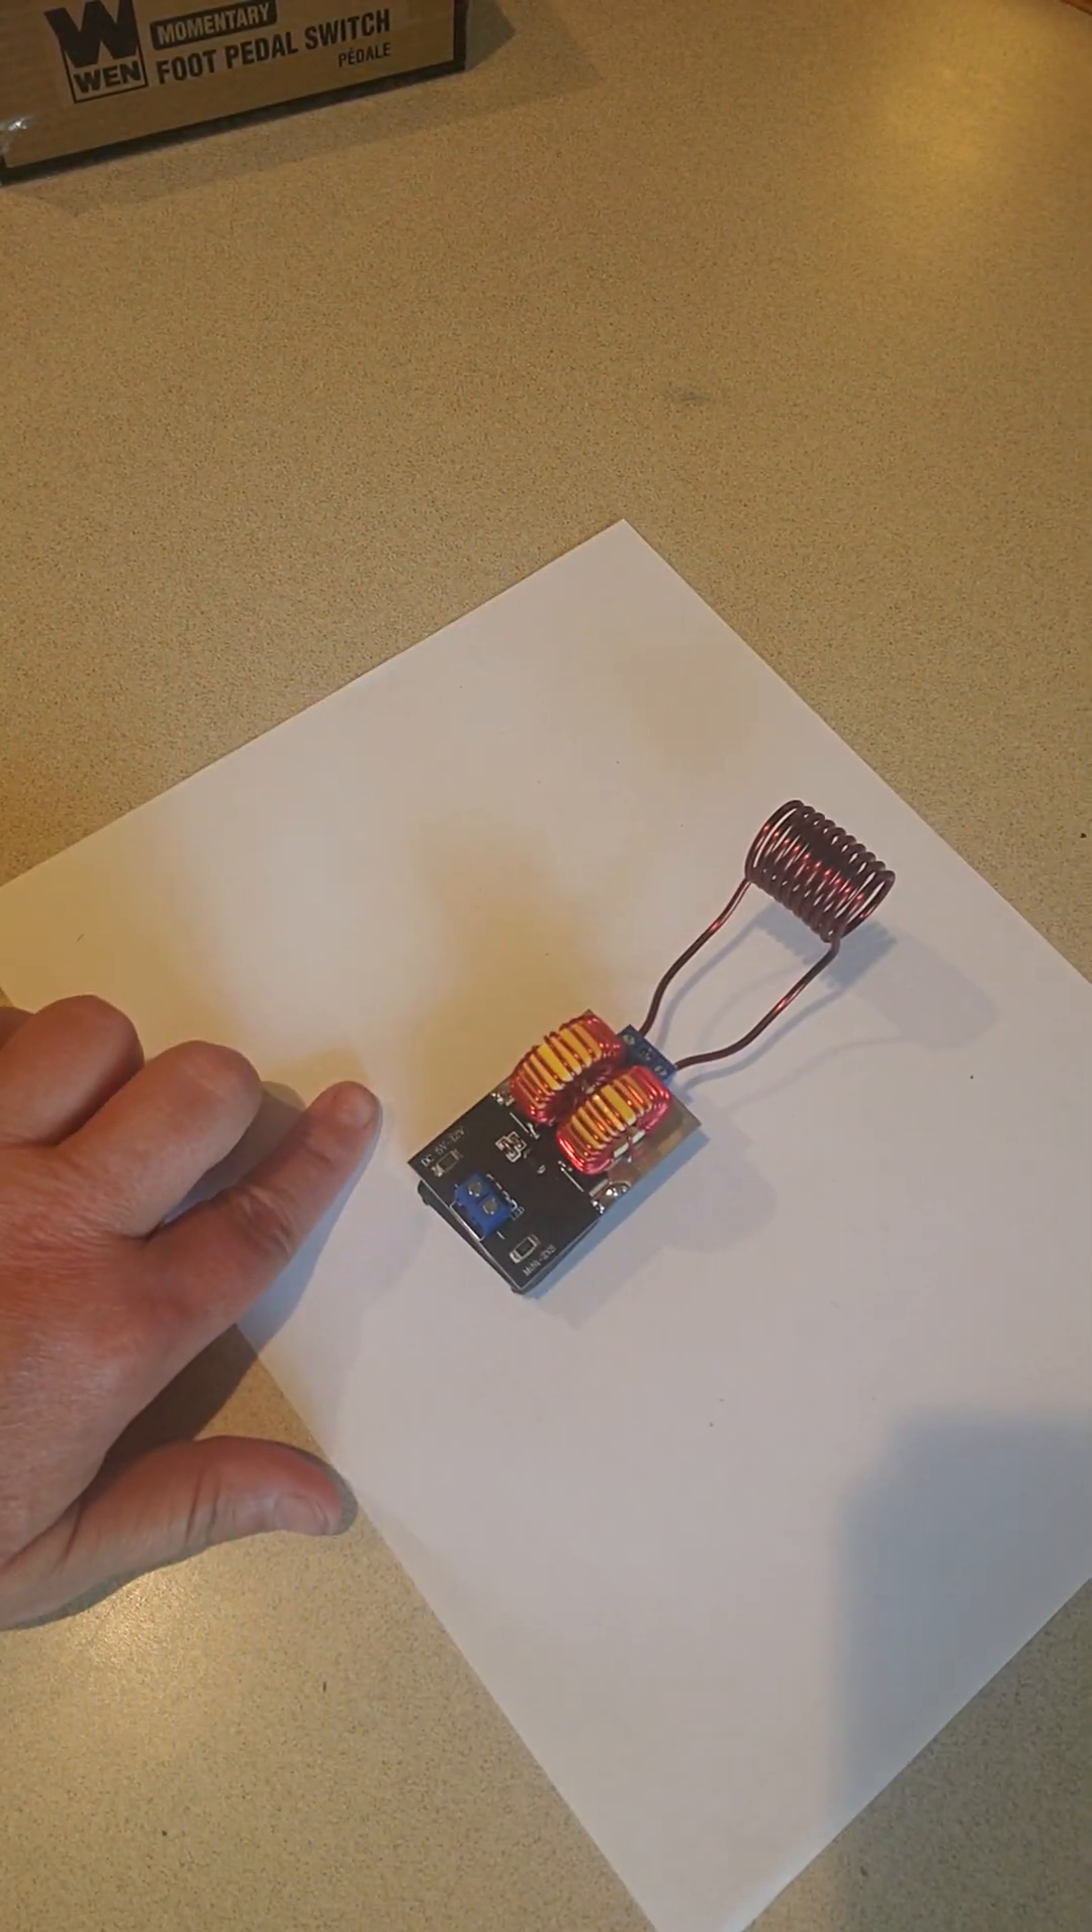So now I've got the coil on.